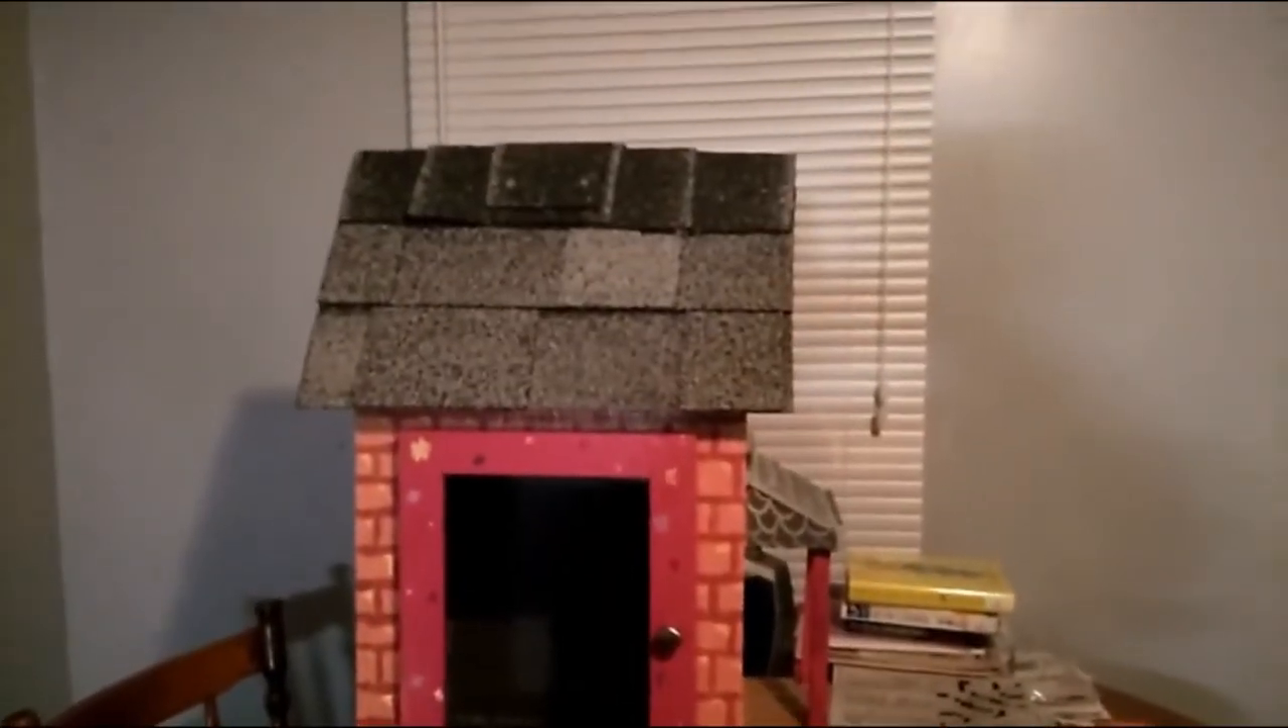Okay so this is the library shingled.